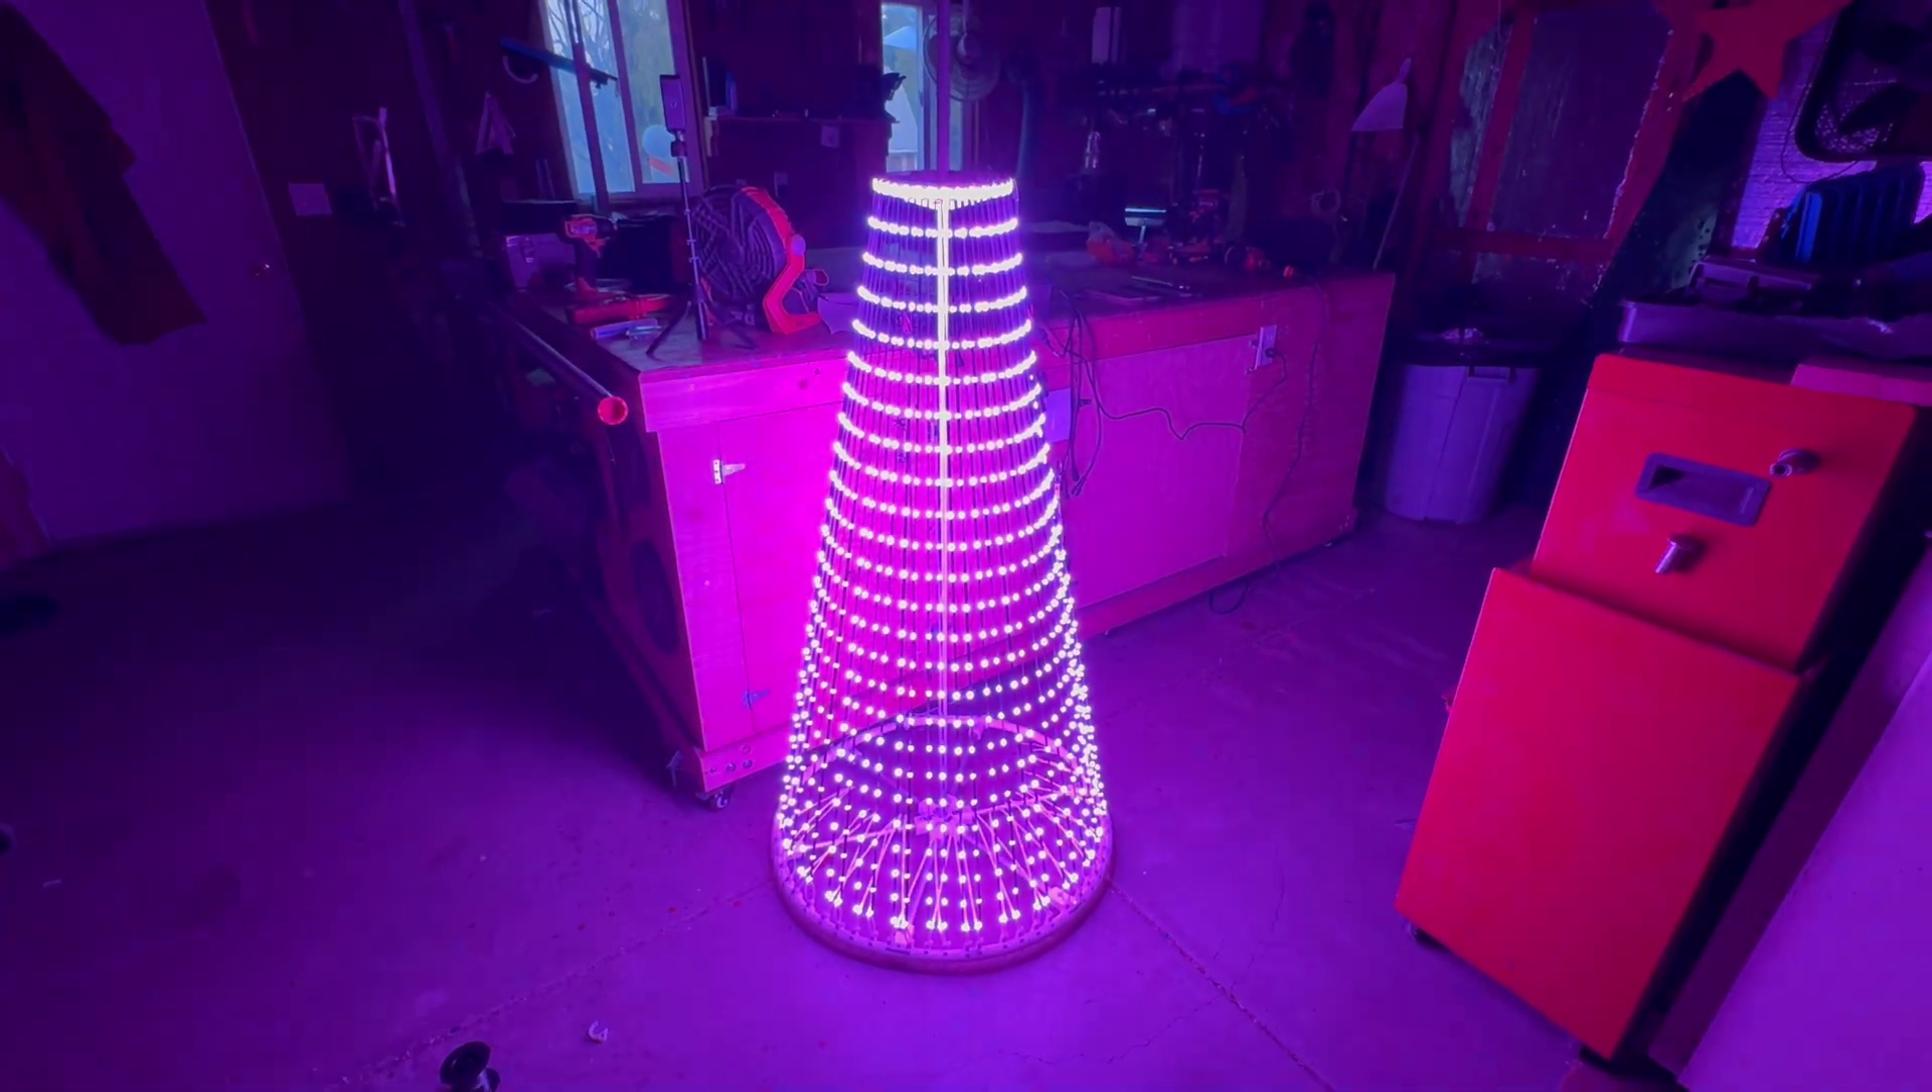I have all the strings of the mini tree wired up.